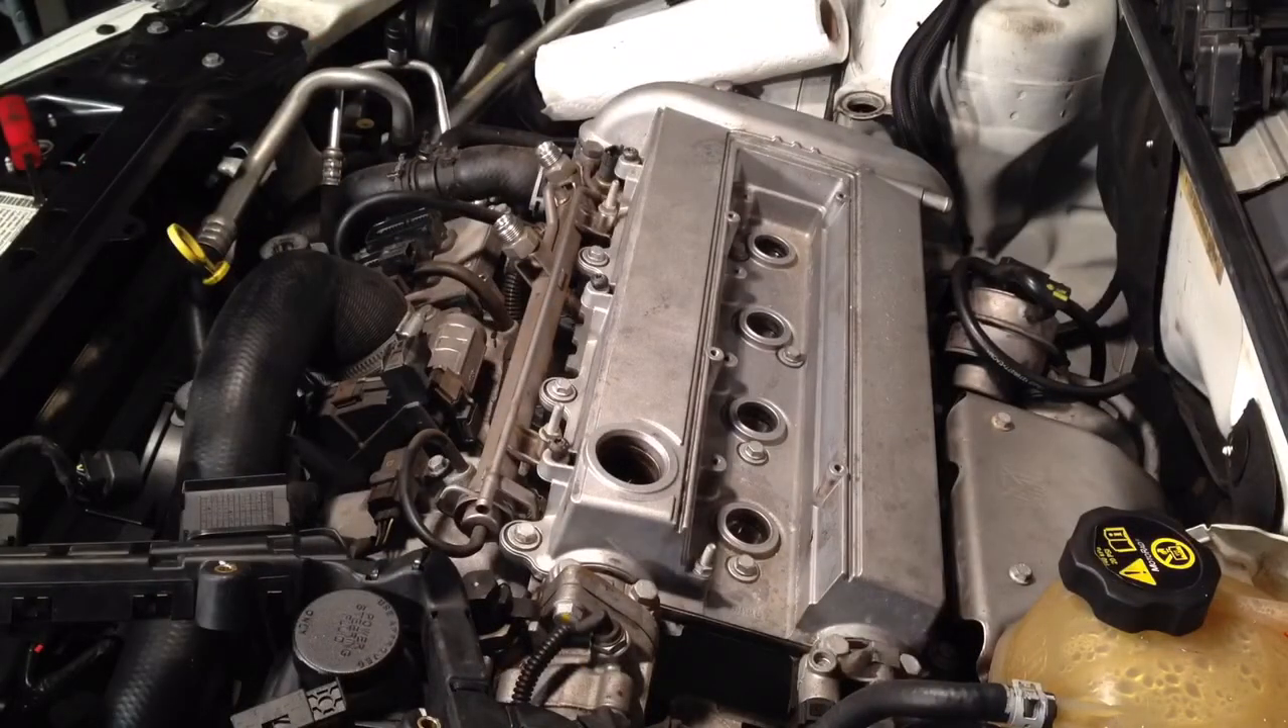All right guys we got the valve cover back in place.